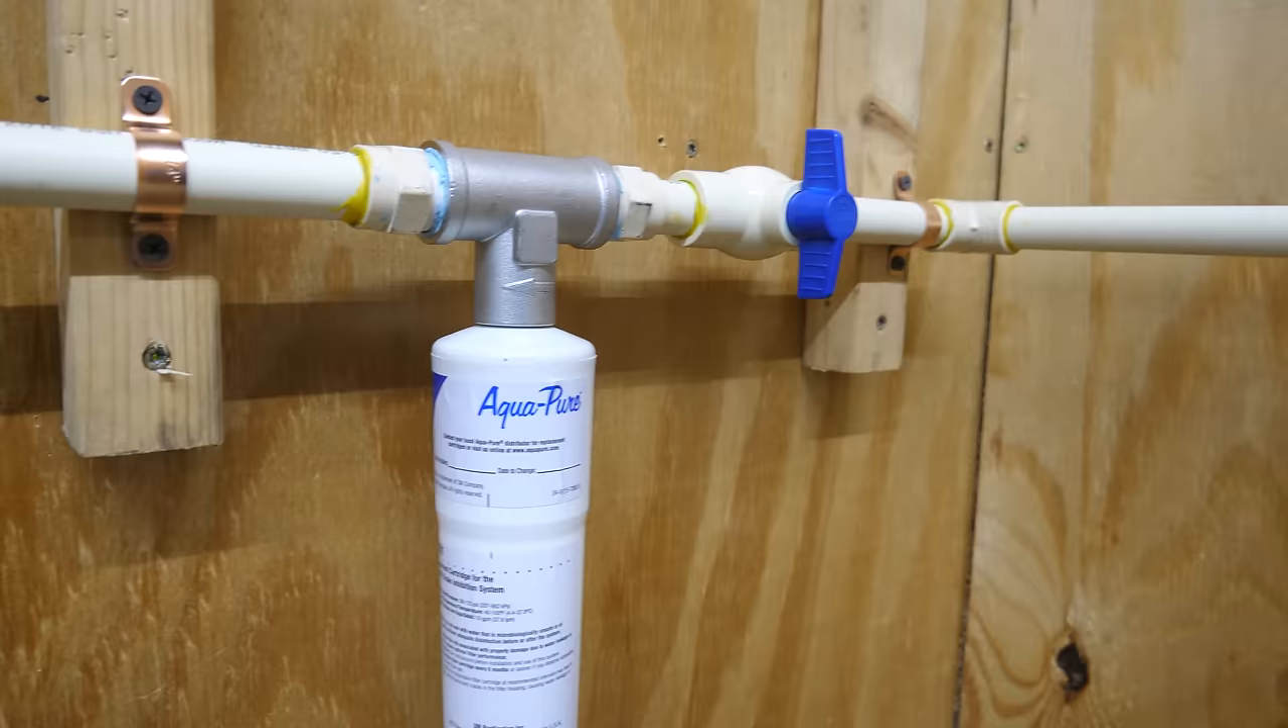Here is my descaler cartridge all mounted up.